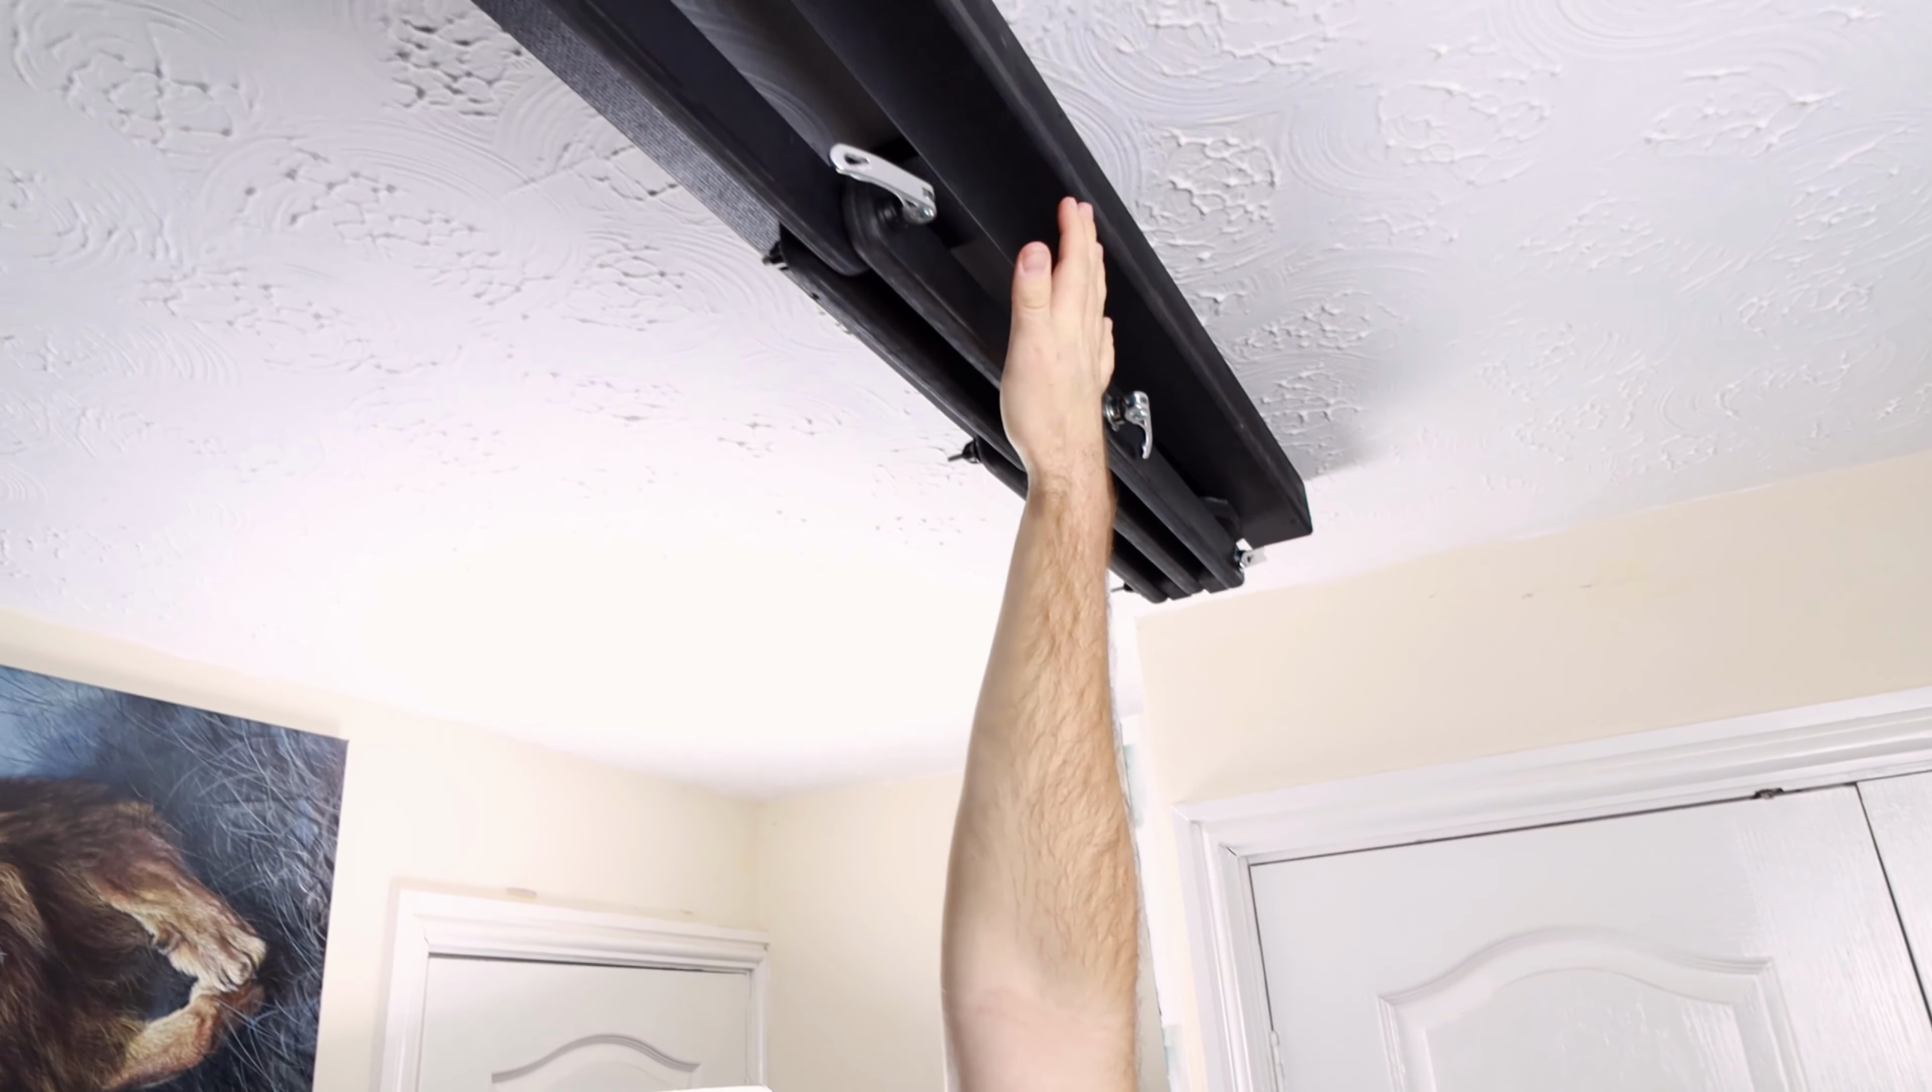So we've got it mounted on the ceiling with this wooden track that we made before.